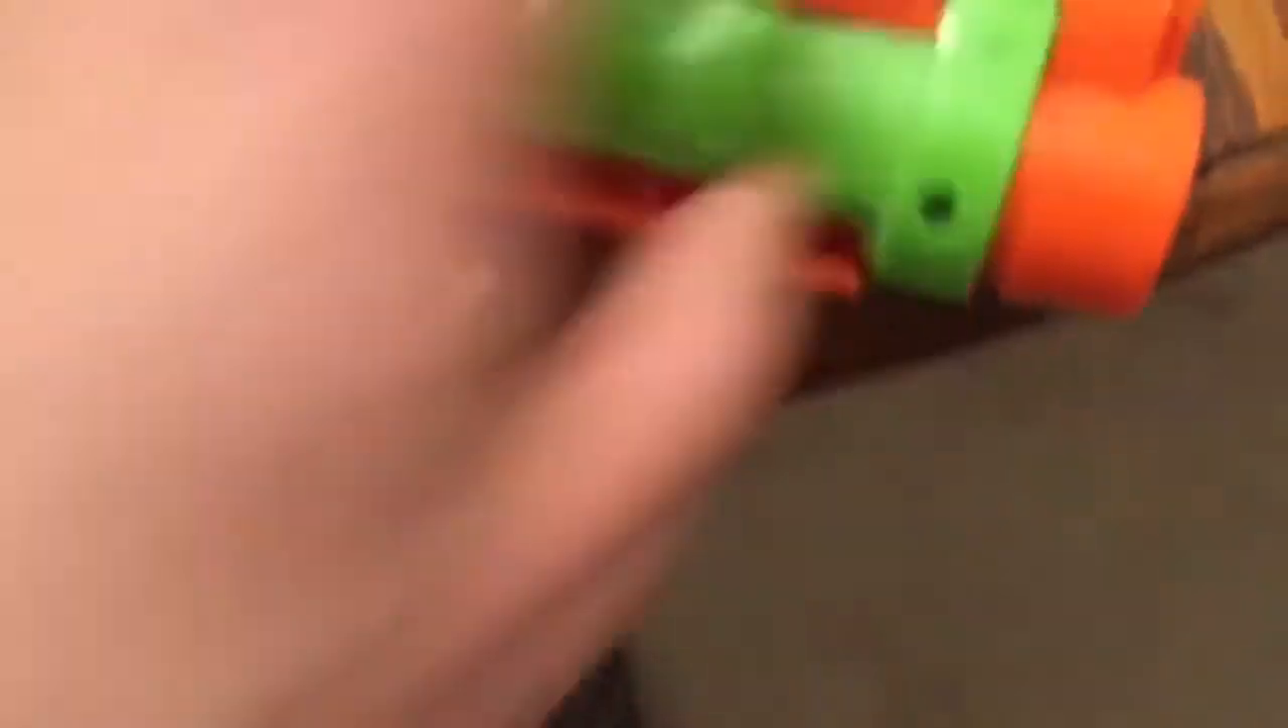Unfortunately, the big problem is I've failed so far to get this orange muzzle off.